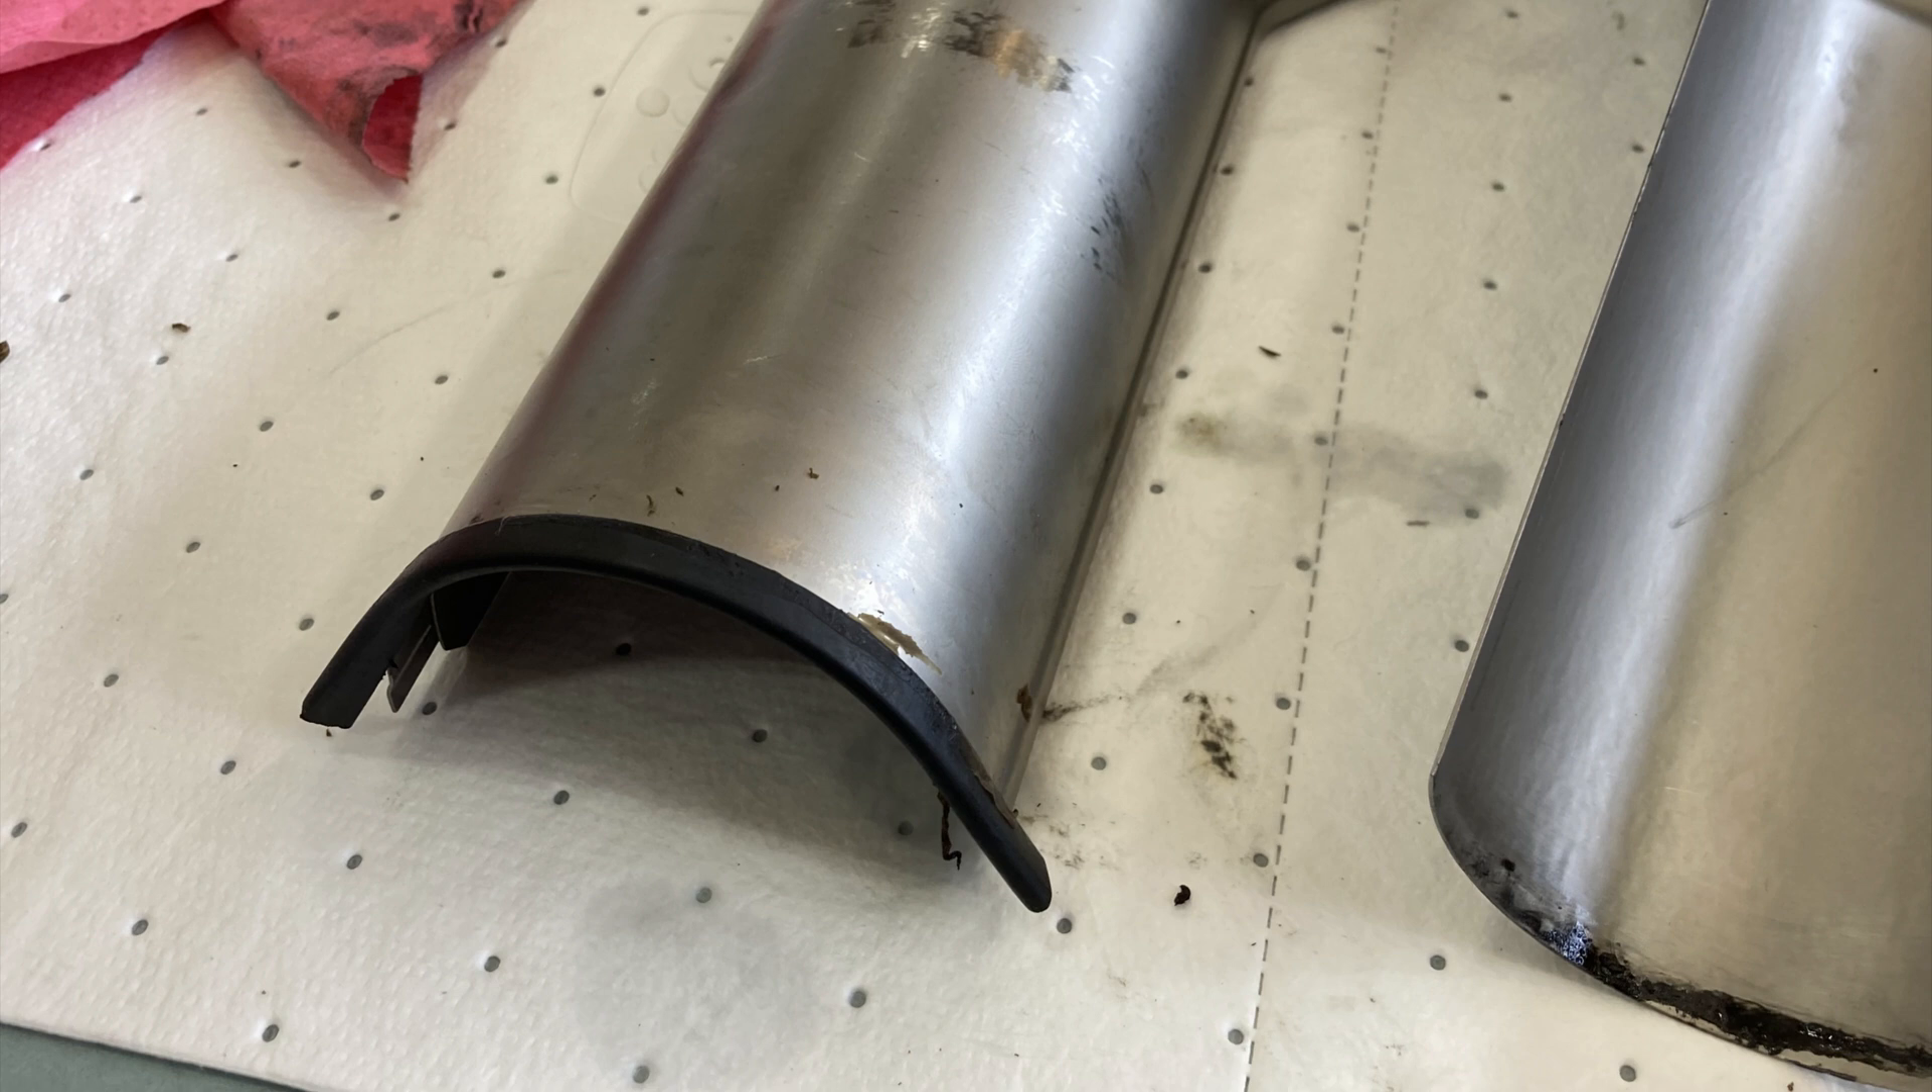Obviously this fairing has been removed it's on the table but if you see the edge protection peeling off like that like this one is it's kind of an issue right.